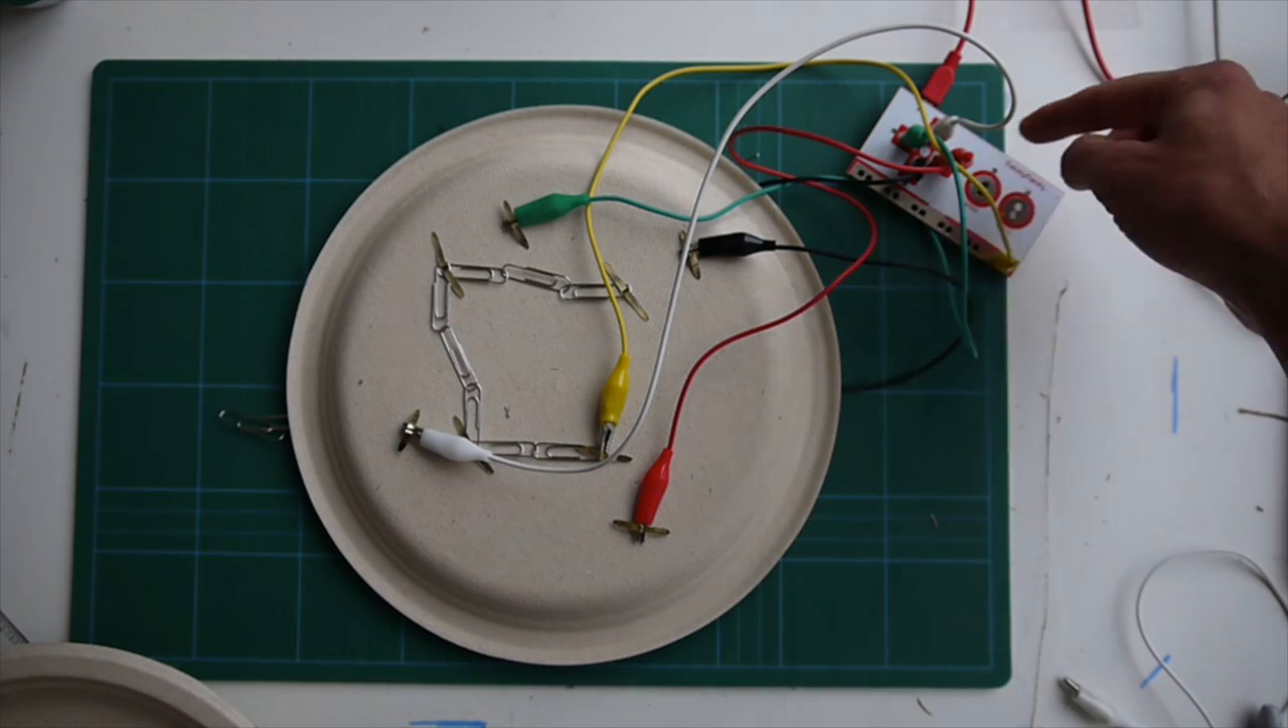So I've just flipped over the clock and I've connected up all the arrow keys of the makey makey to various pins.